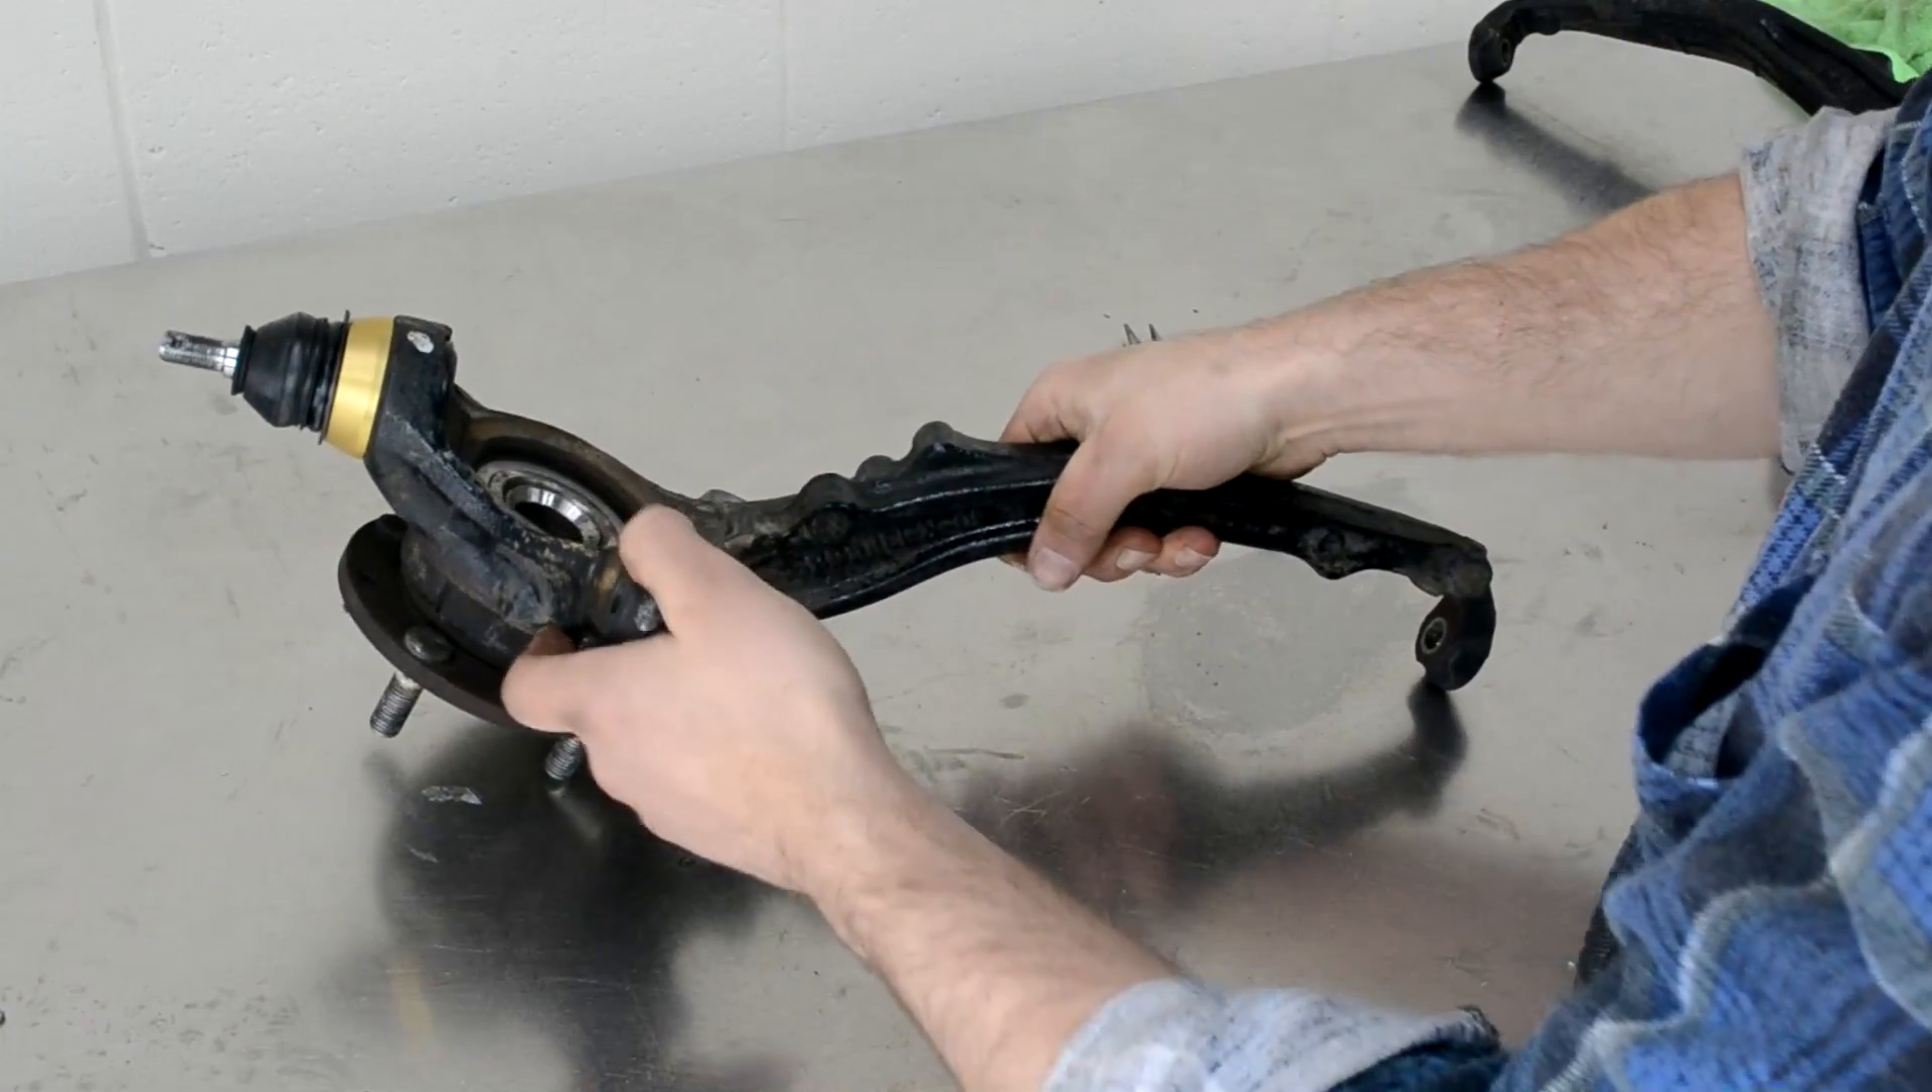Now you can see there the ball joint completely installed including support ring.